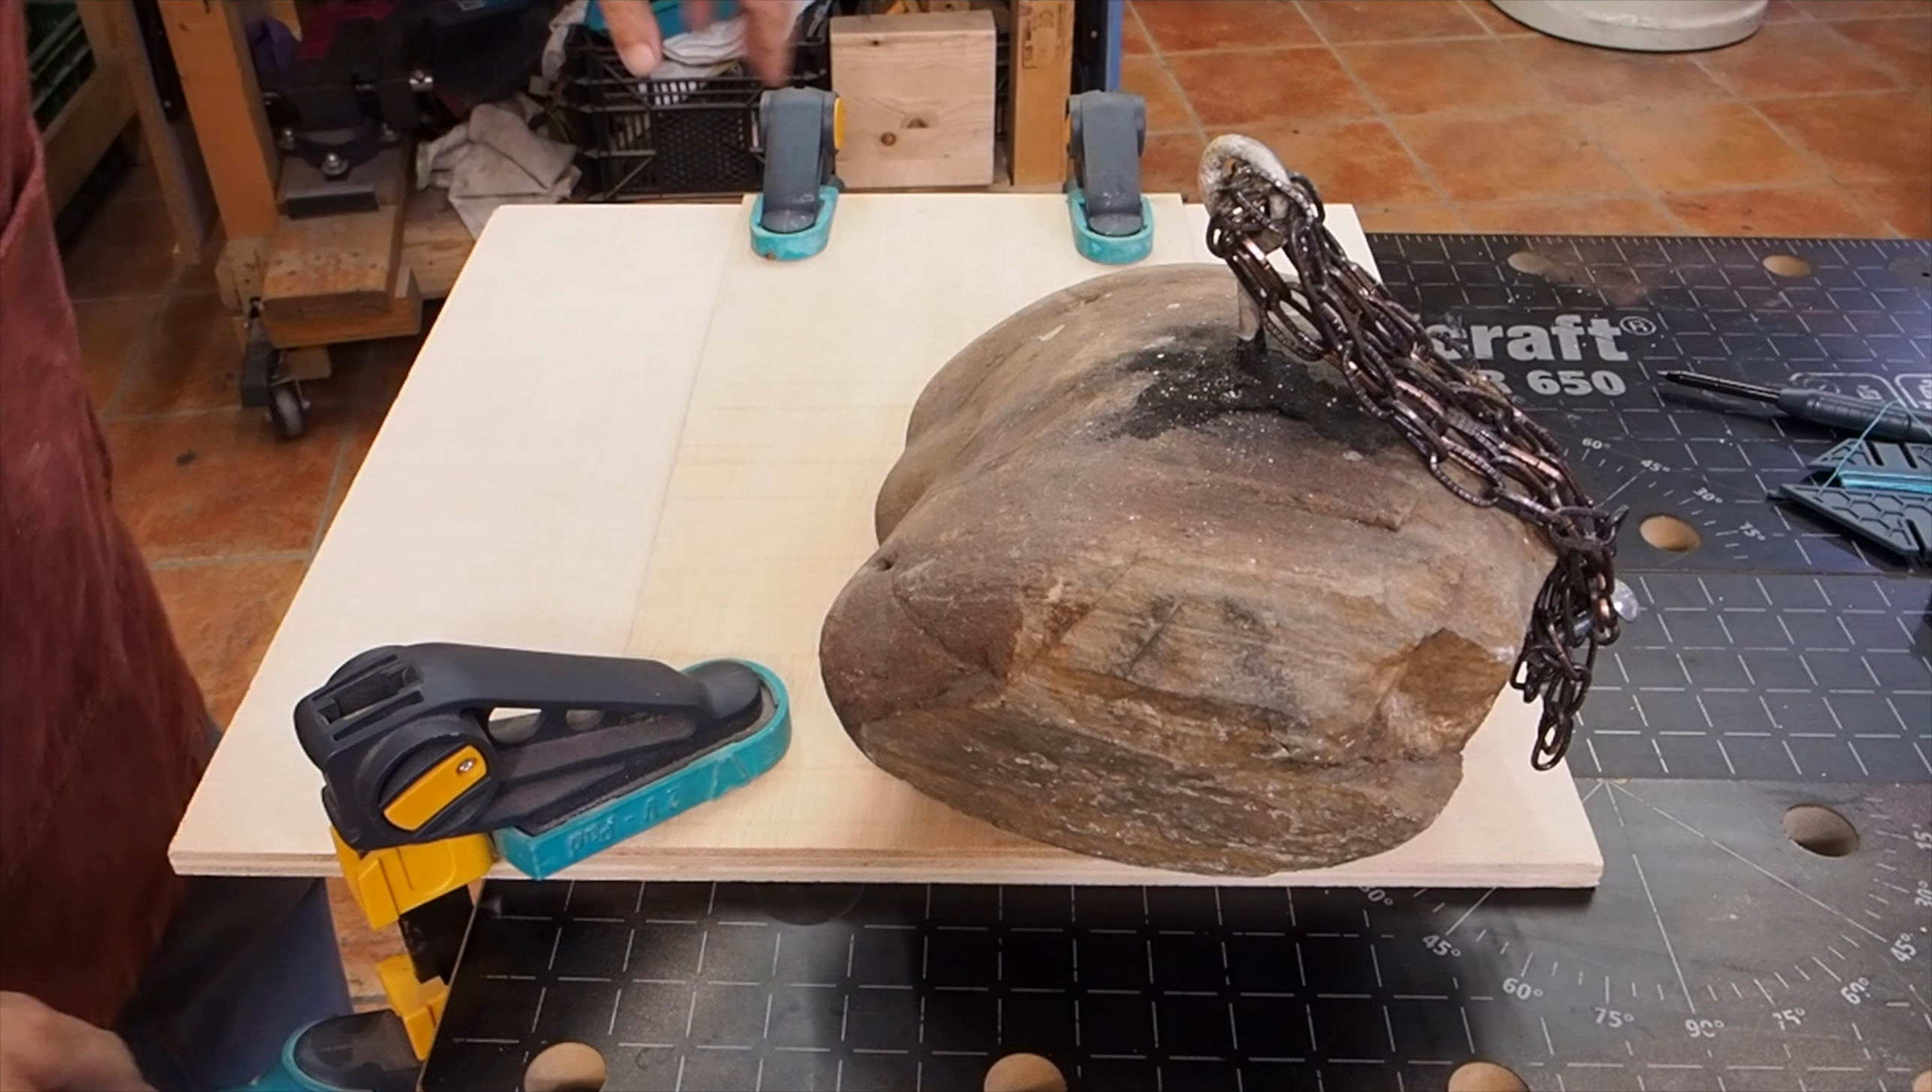Bien, pues ya le hemos puesto los sargentos, ya le hemos puesto nuestra piedra.